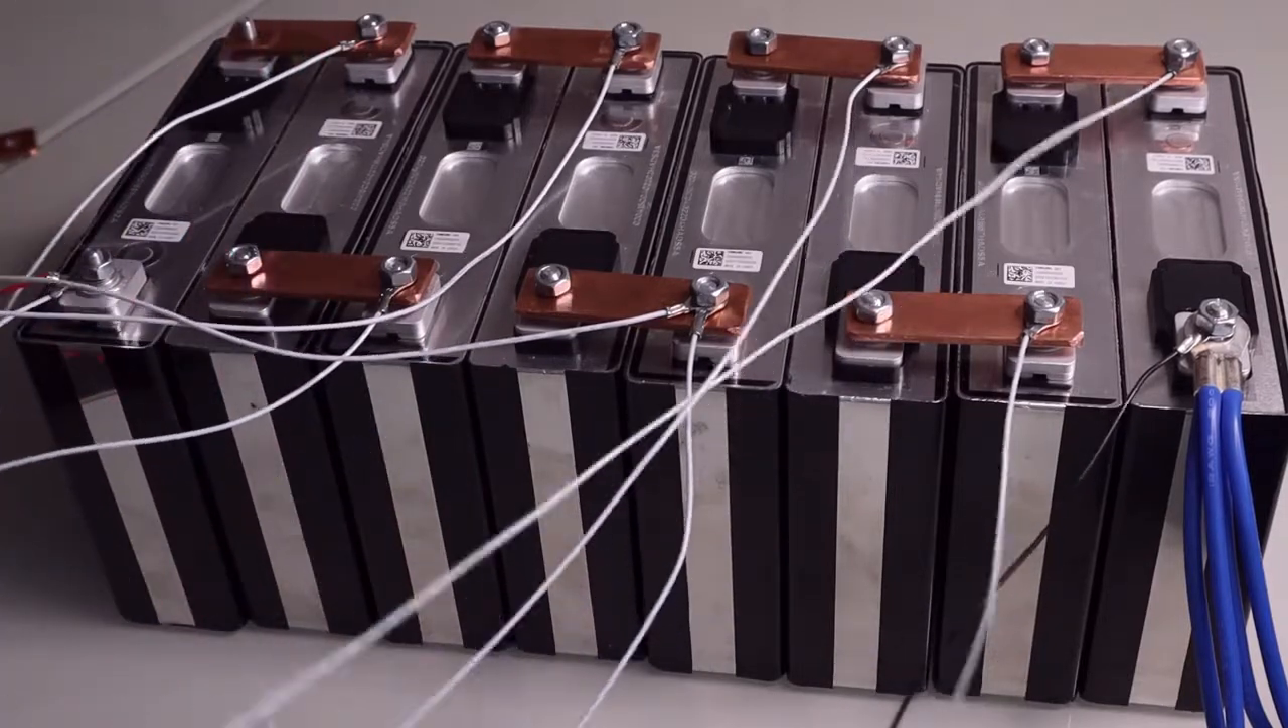Подключение балансировочных проводов завершено. Часть проводов в моем случае не используется, их нужно будет заизолировать и убрать.